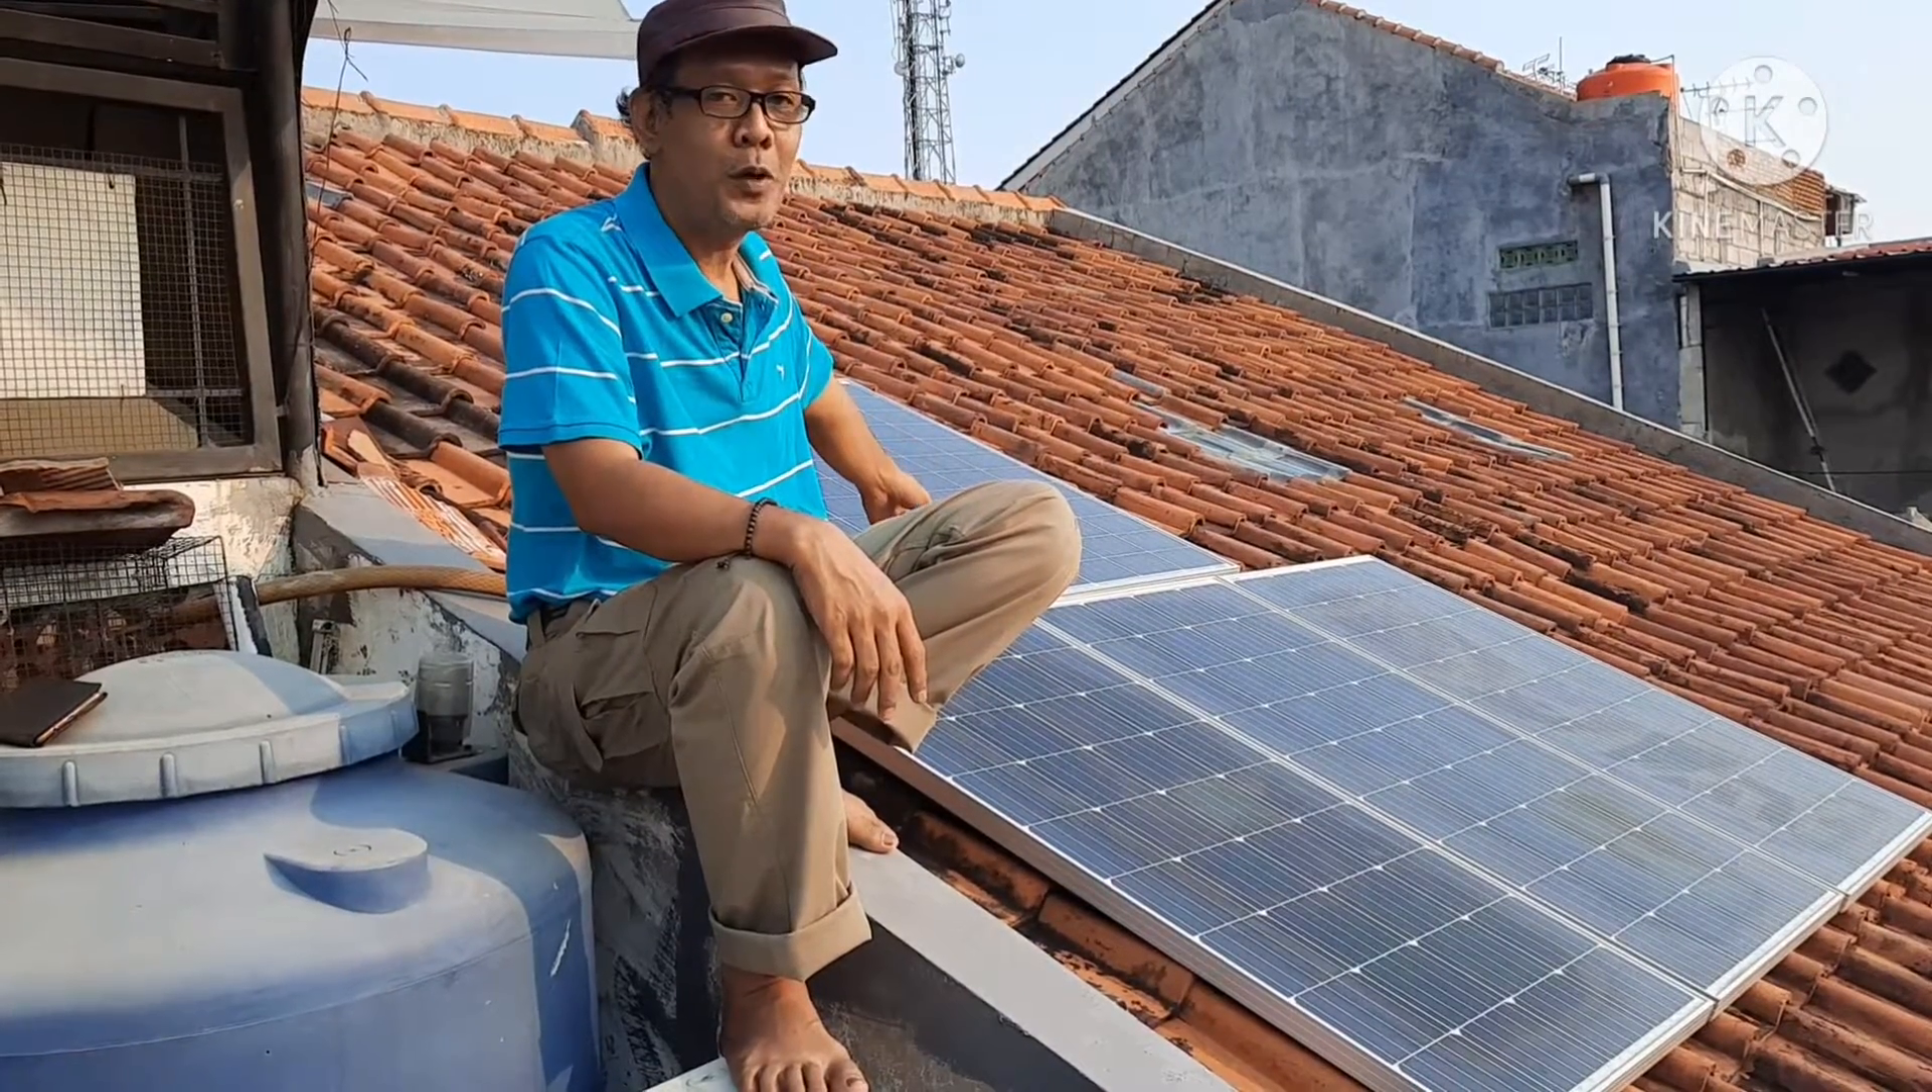Sekarang sudah dipasang ya solar panelnya yang 220 WP.